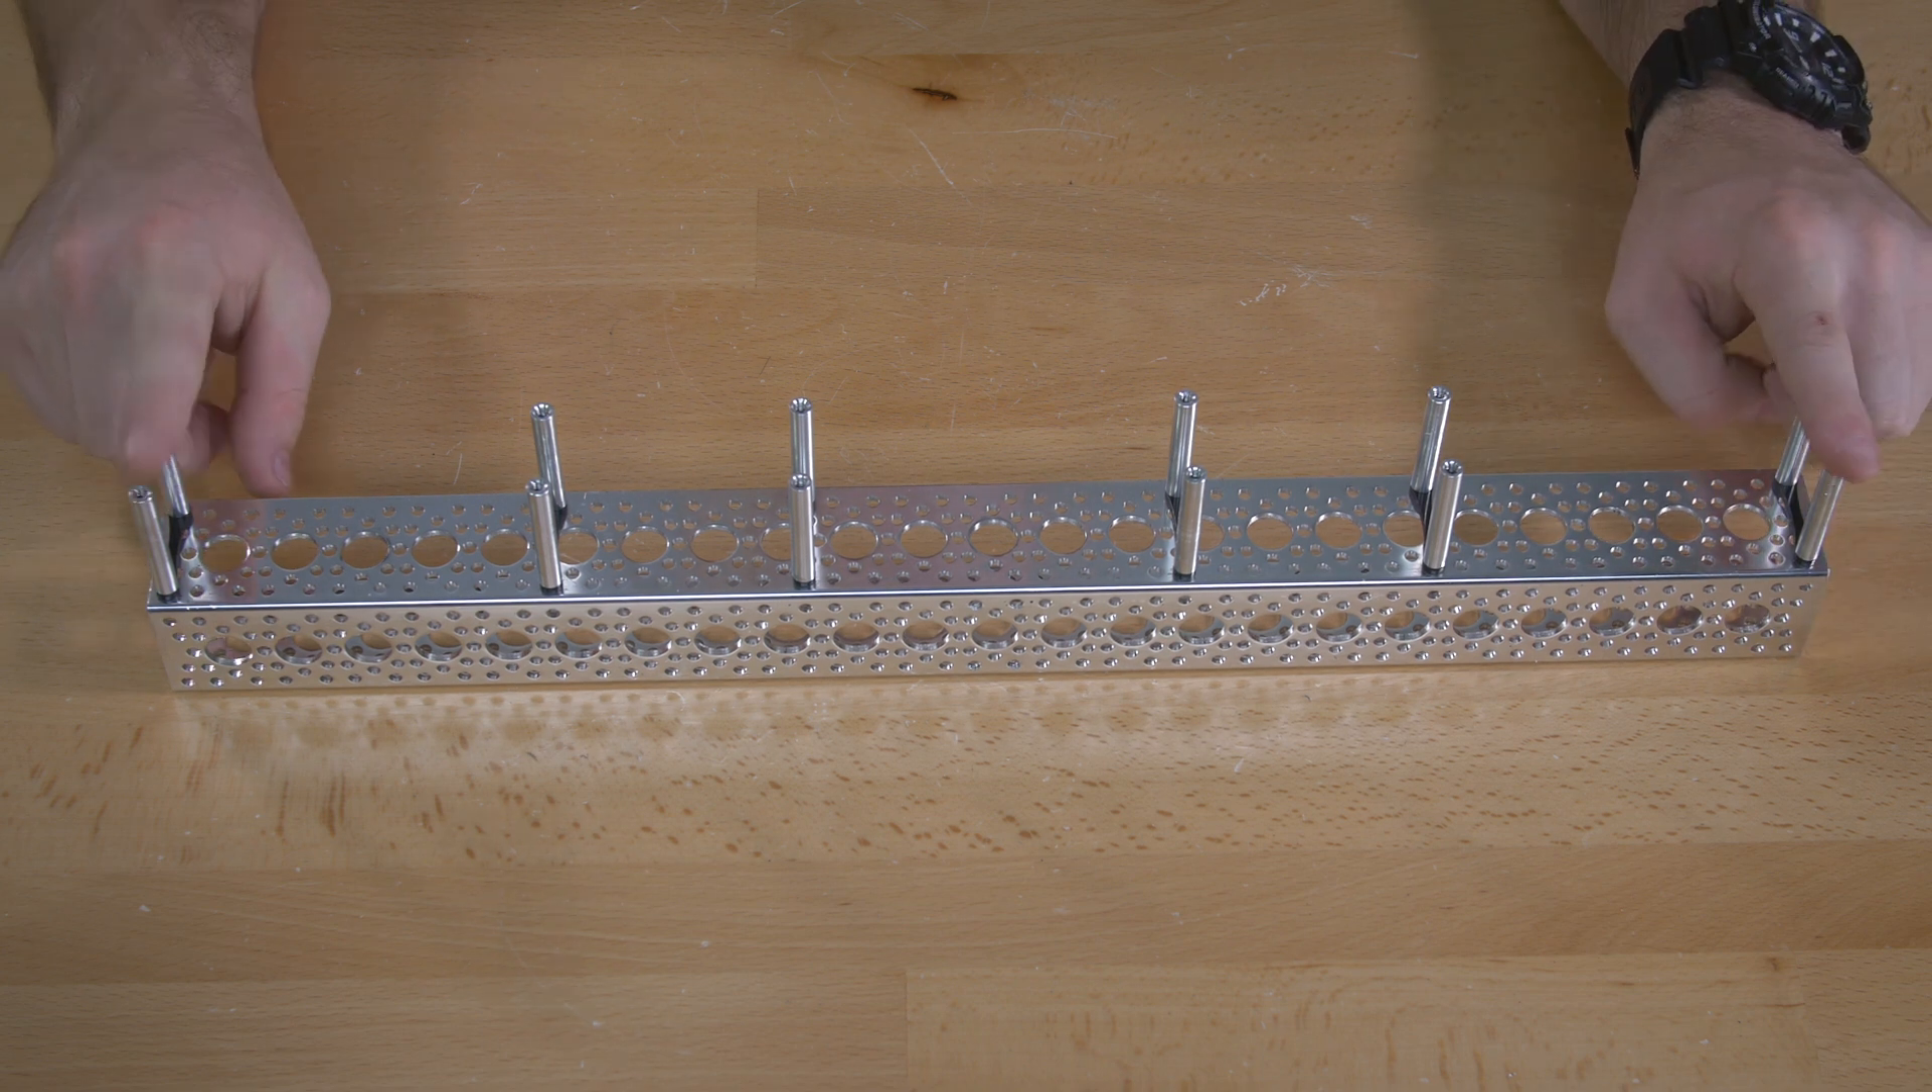So as you can see you have the standoffs placed on the outside of your channel and you have them on the outside holes.